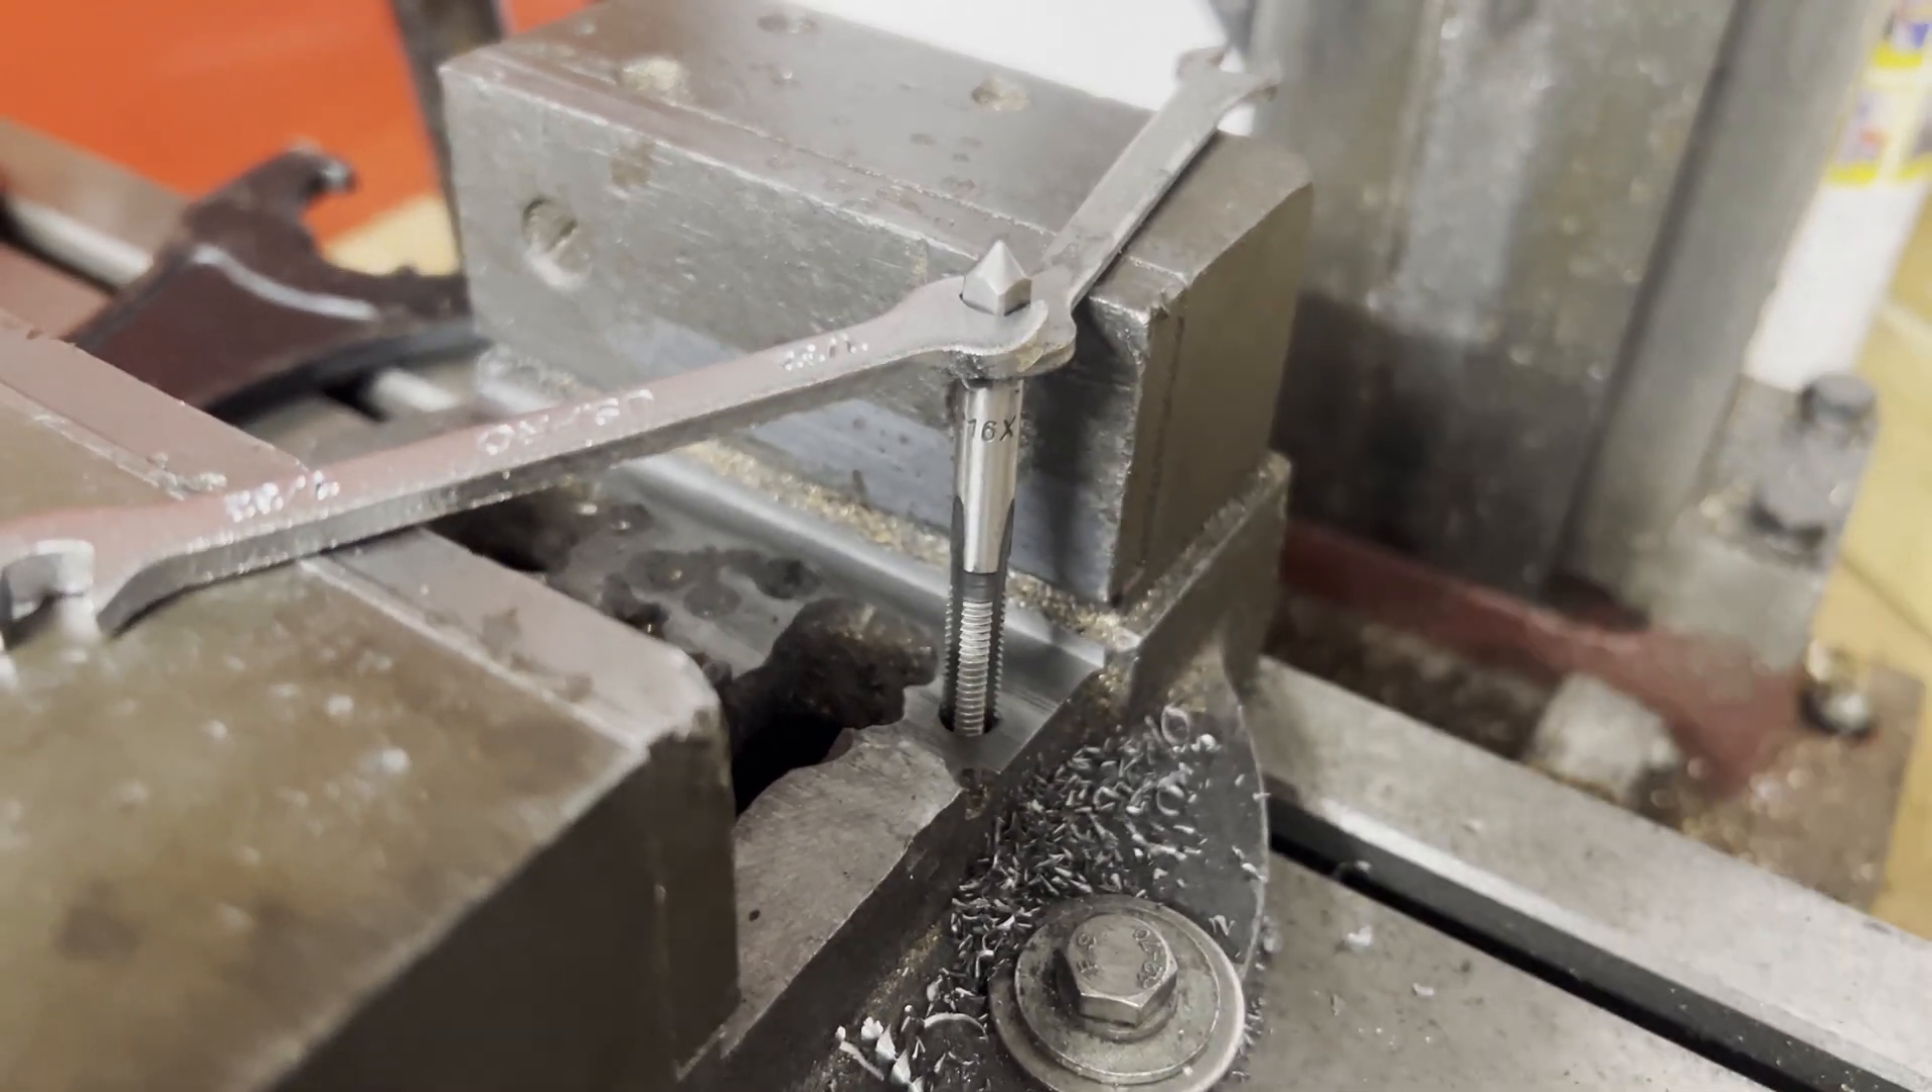The uh tap wrench won't go down past the jaws.